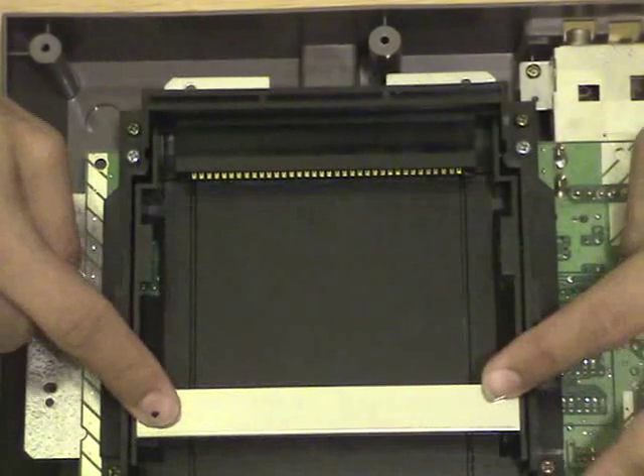Alright, I've taken the top off the NES, nothing more than the simple use of a Phillips head screwdriver.